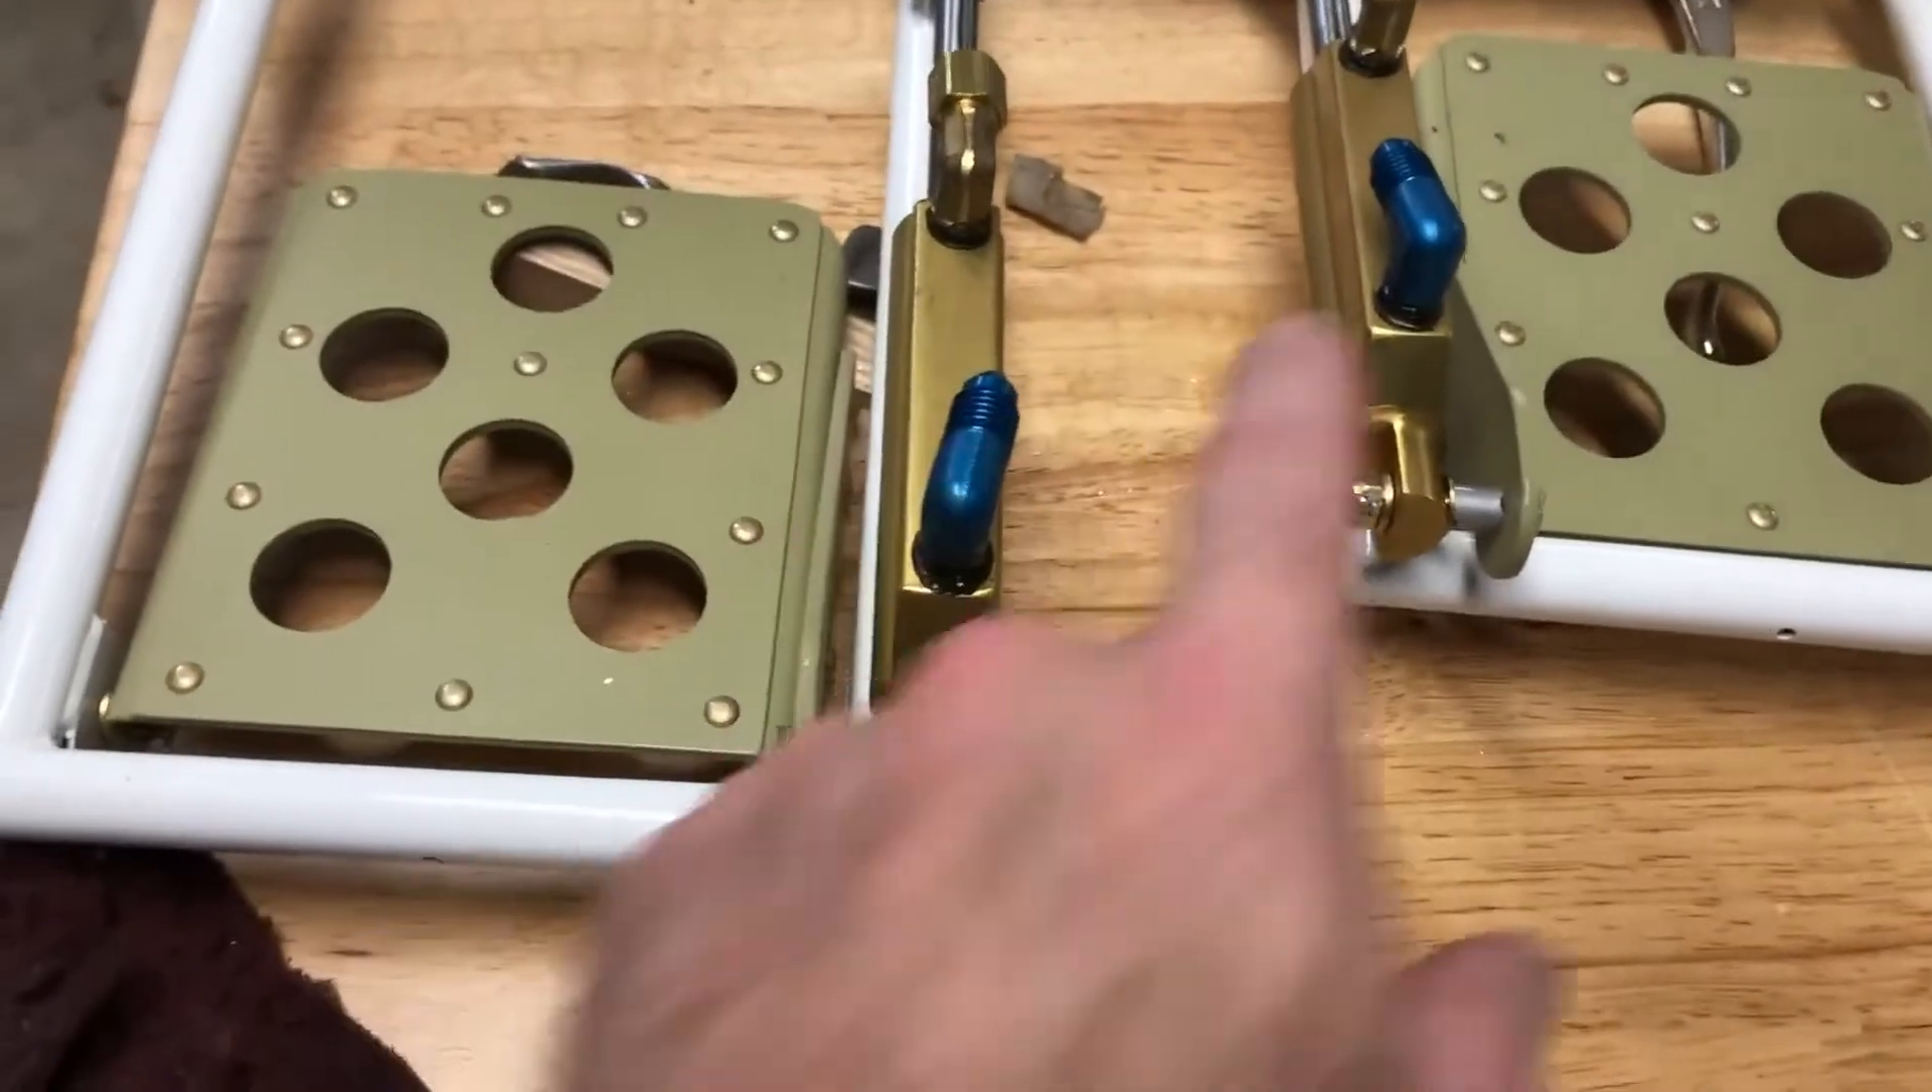Just added the fittings for the brakes as you can see here.